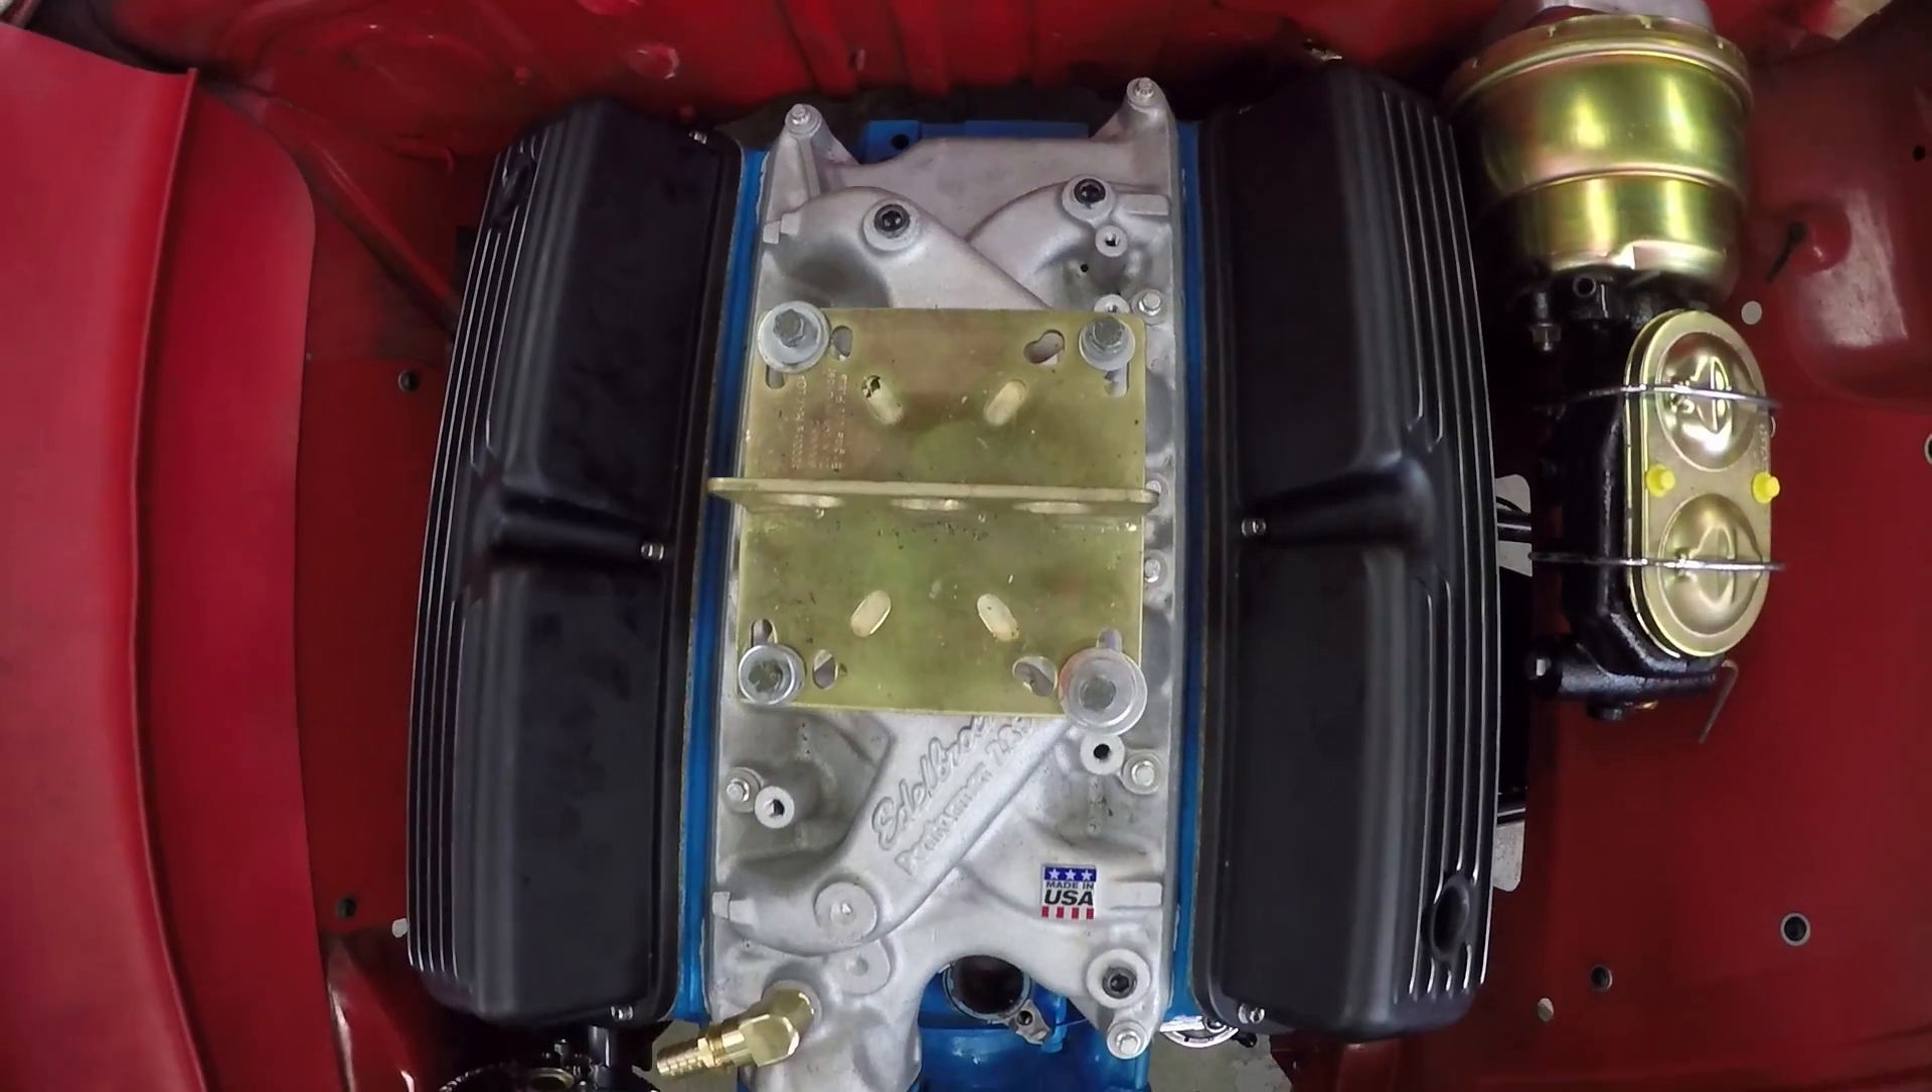At least I can pause here for a moment and say, okay, the 302 Redeemer is in the Vagabond Falcon. Now, Windsor Block isn't that big, but when you see it inside of a Falcon, looks beefy.